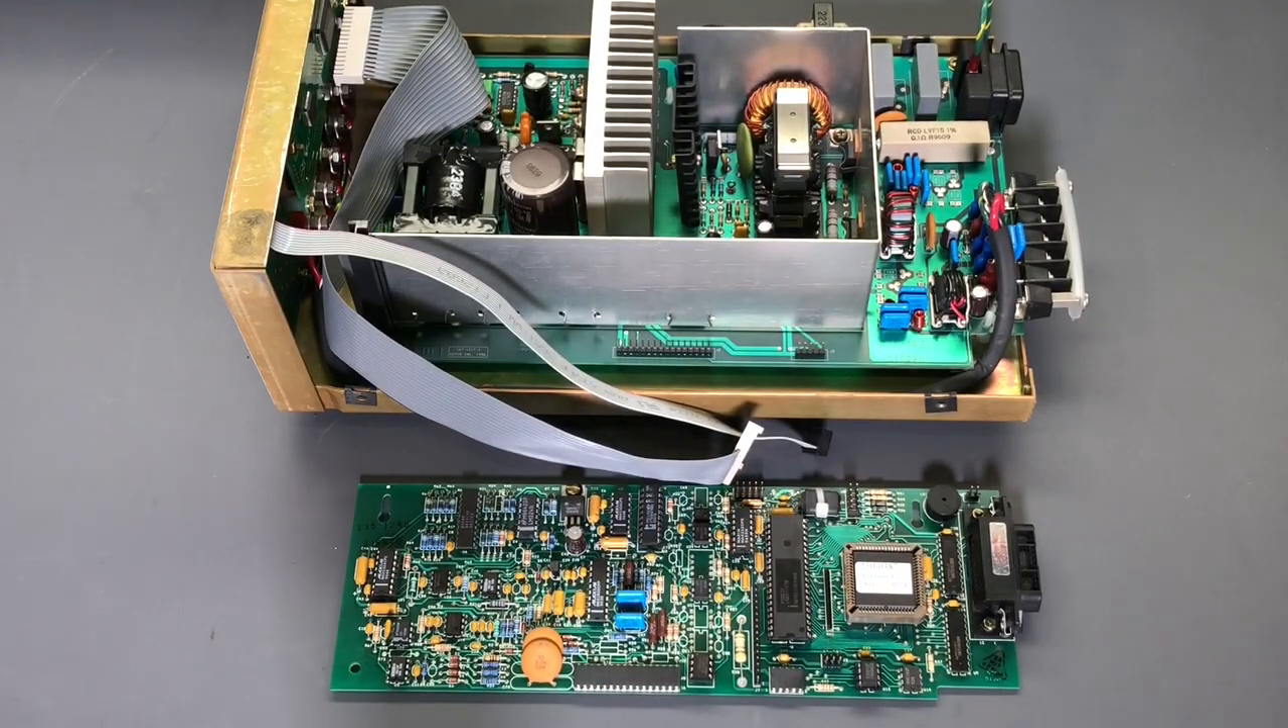So I have the power supply disassembled a little bit further so that I can gain access to the back side of this main circuit board.